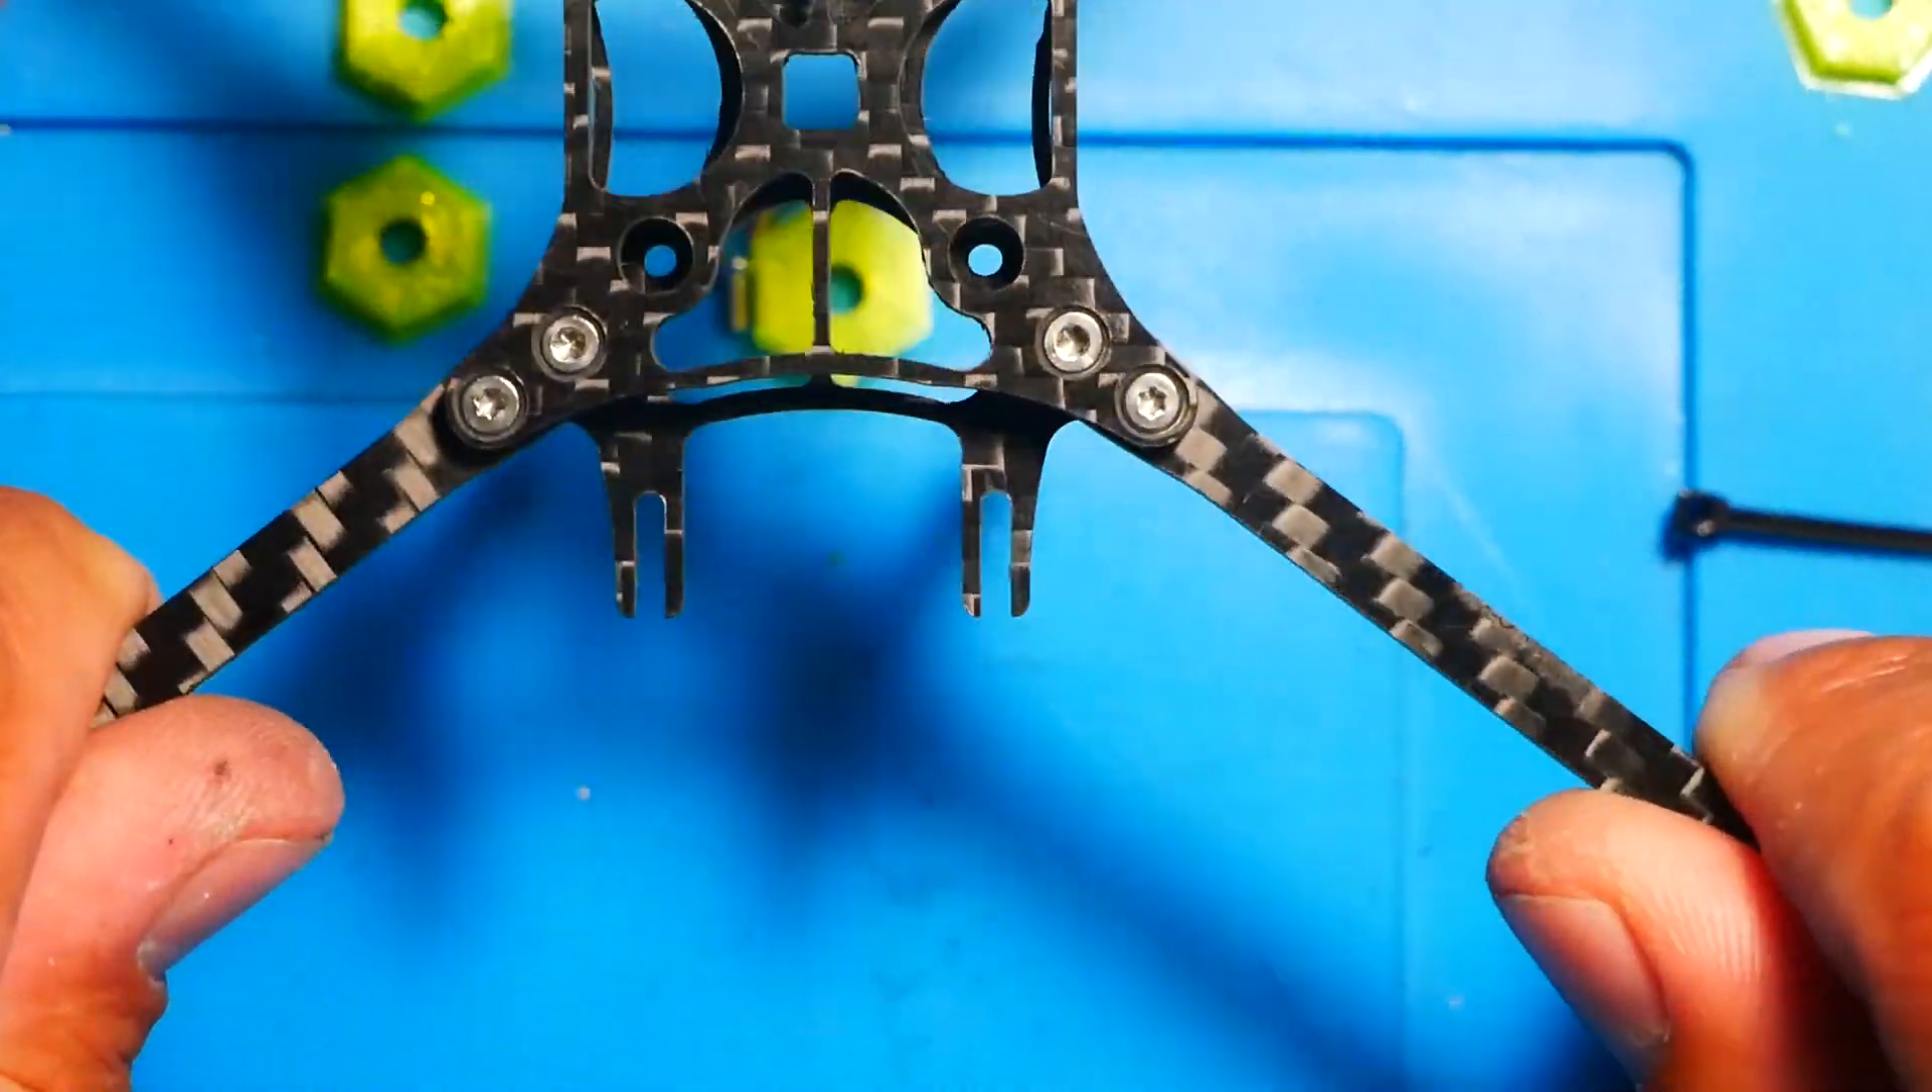Alright, and our last screw is in. I want to show you guys. So there's all your screws in, ready to go.